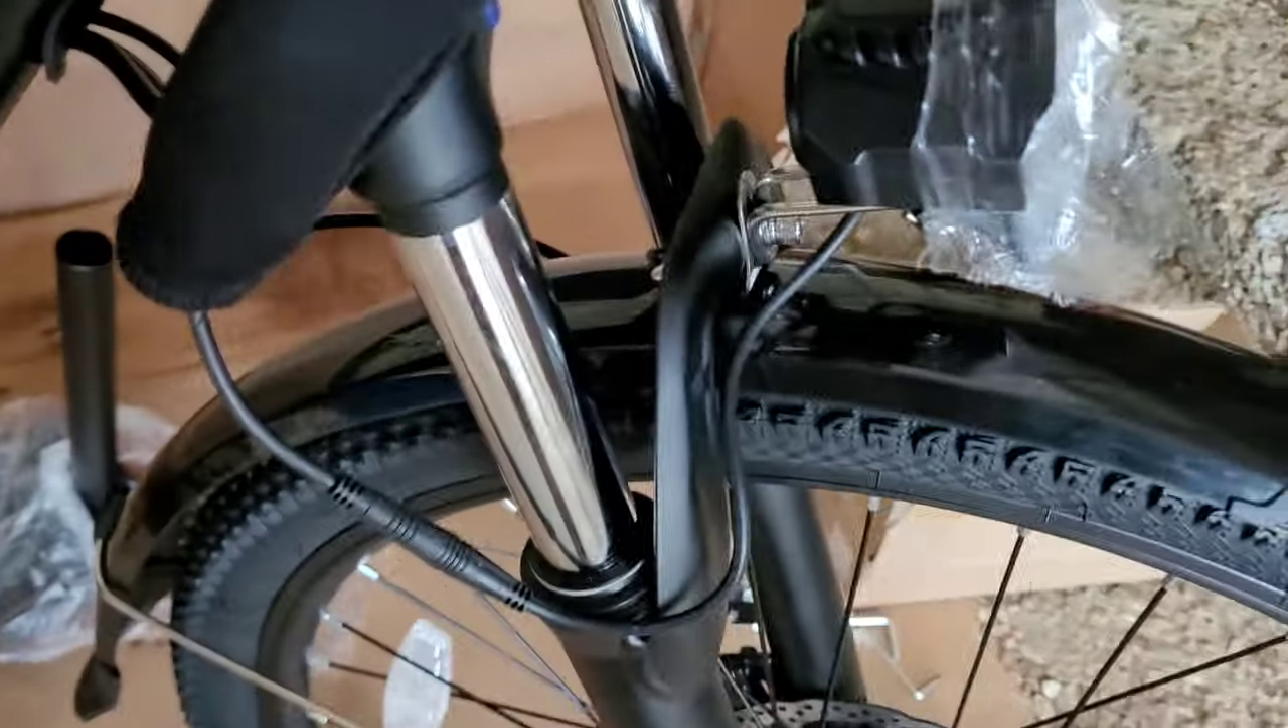Ça y est, c'est venu. Voilà, le garde-boue est monté.